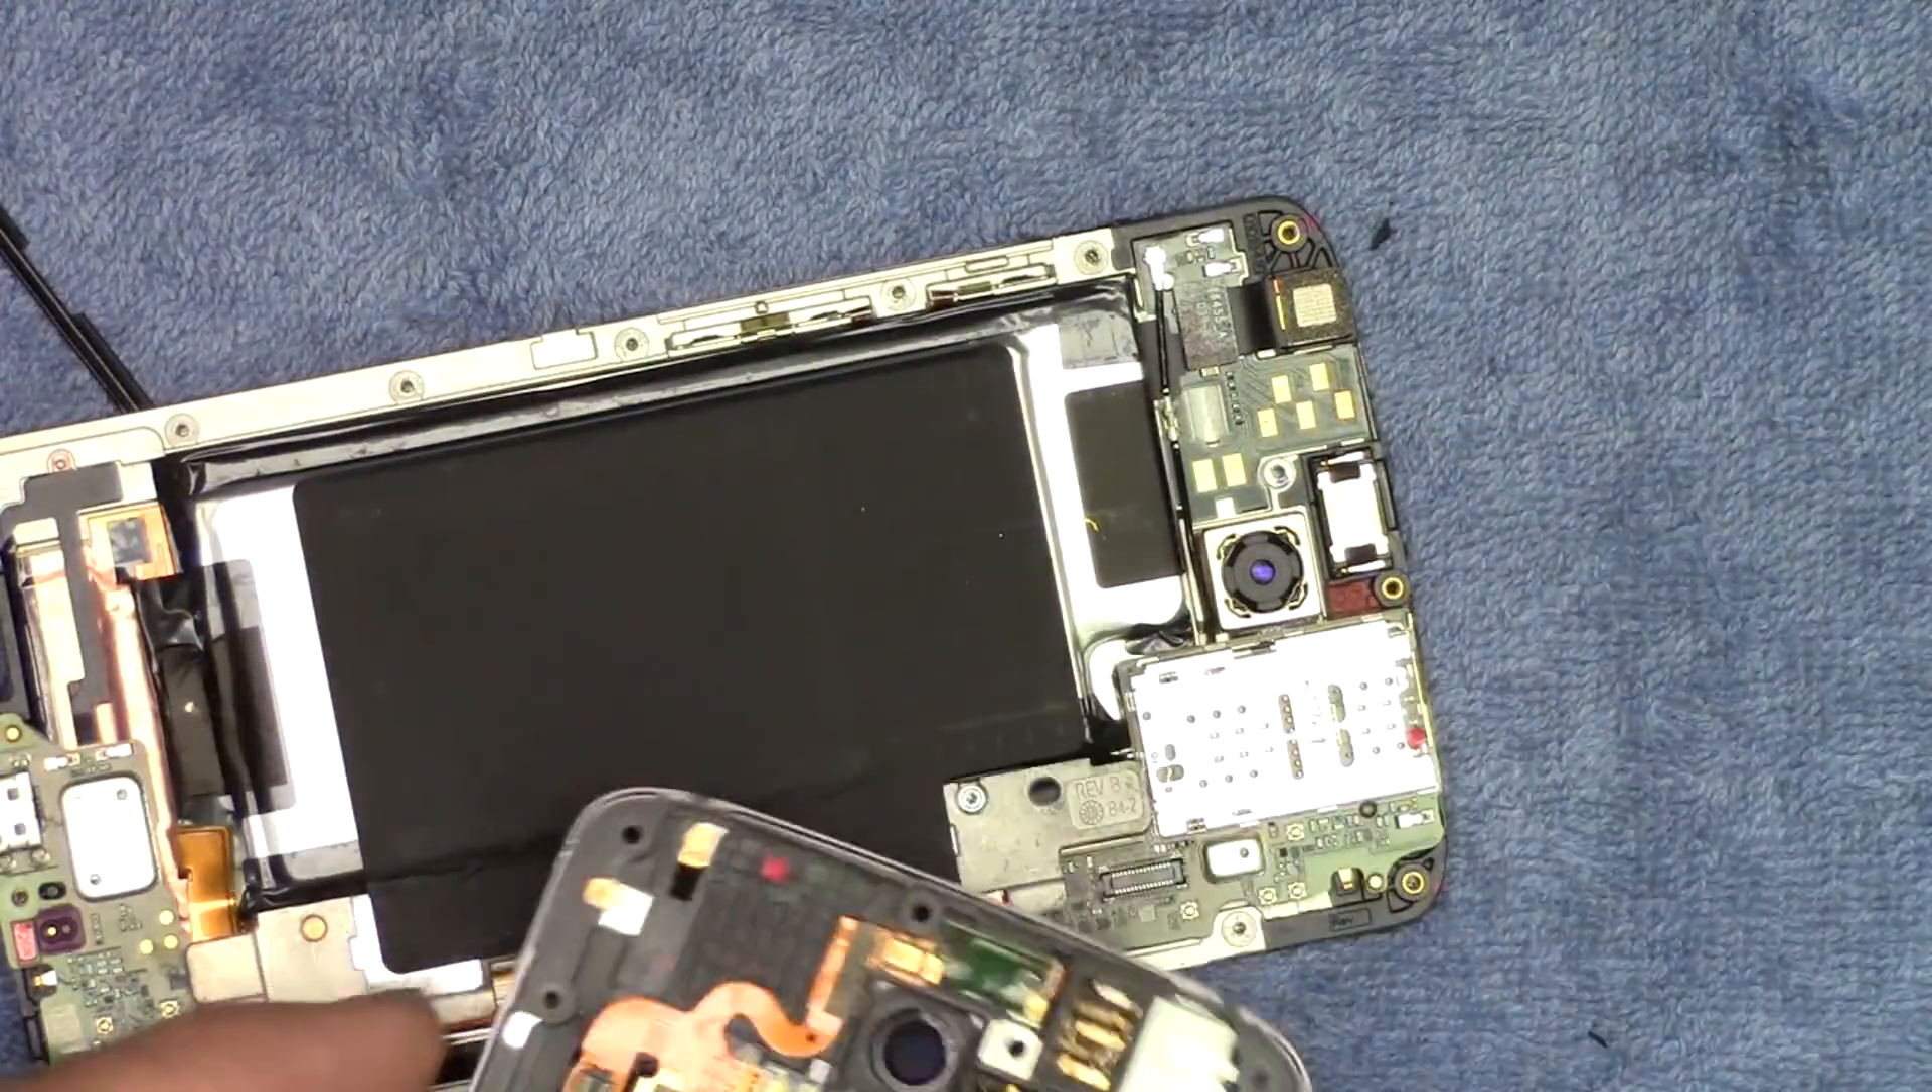And there we go the back comes away from the front.